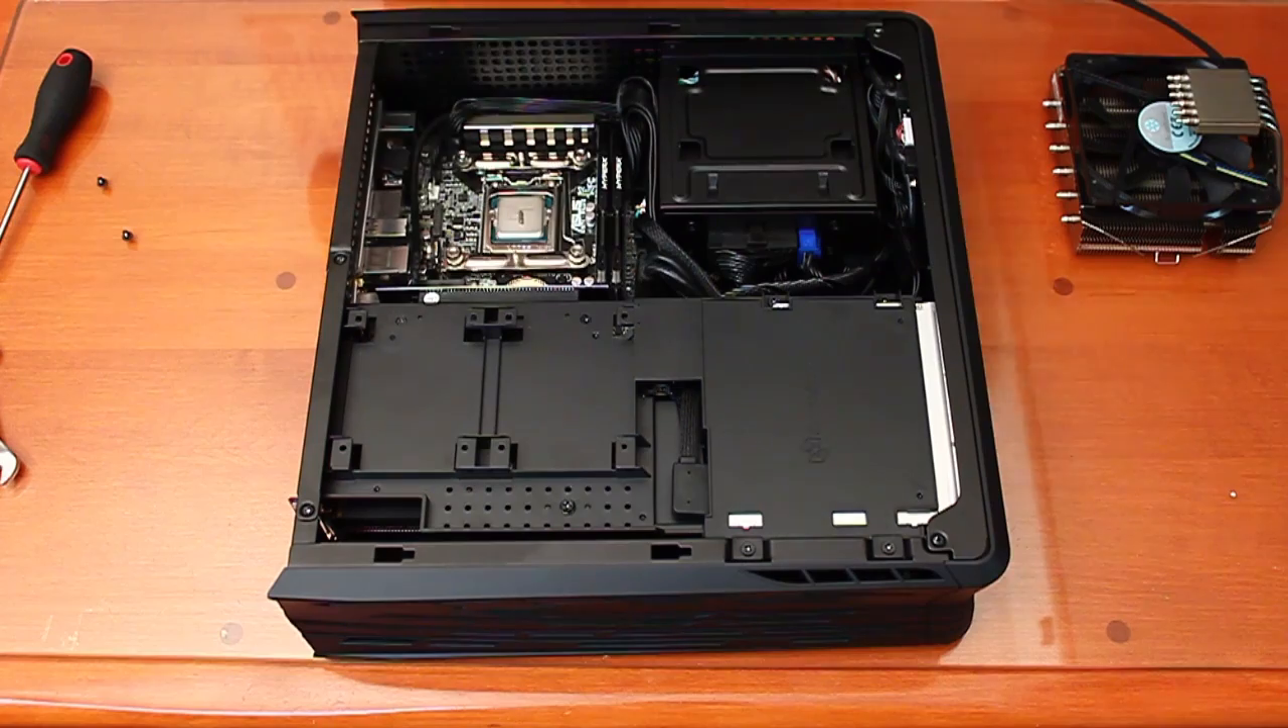The last thing we really have to do here is go on ahead and install the cooler.